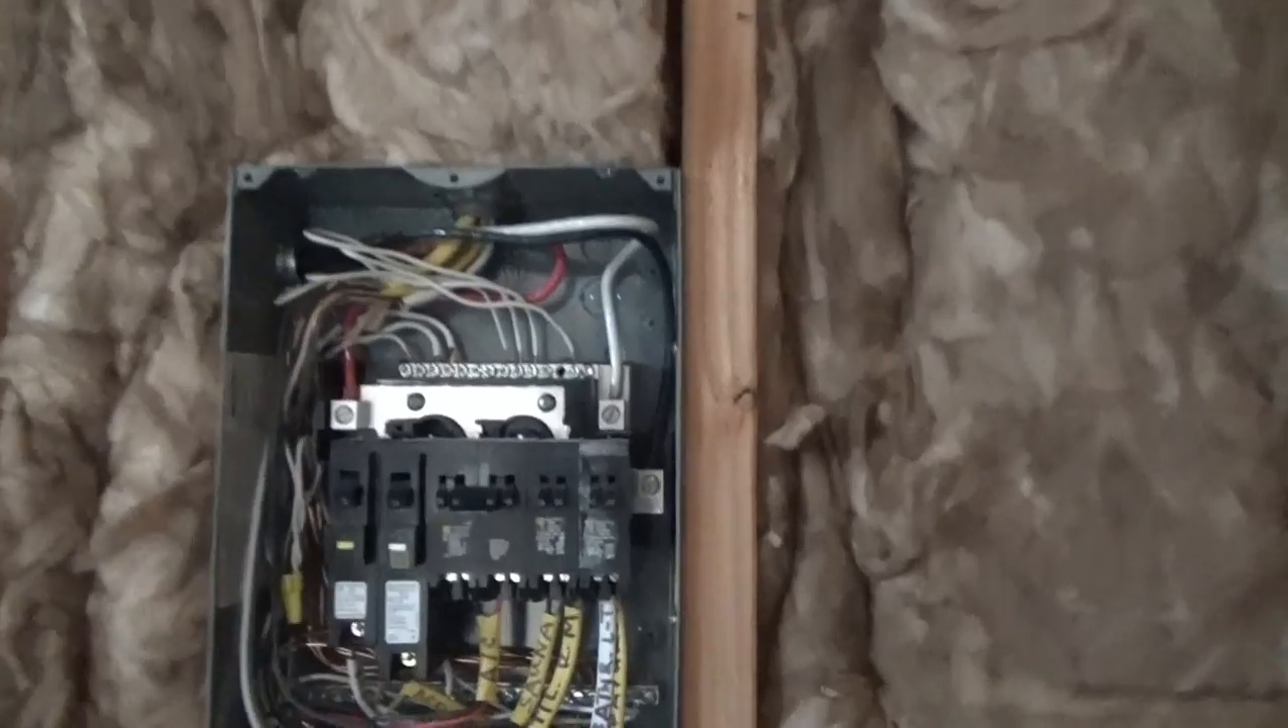А вот видите здесь щиток поставили с предохранителями.